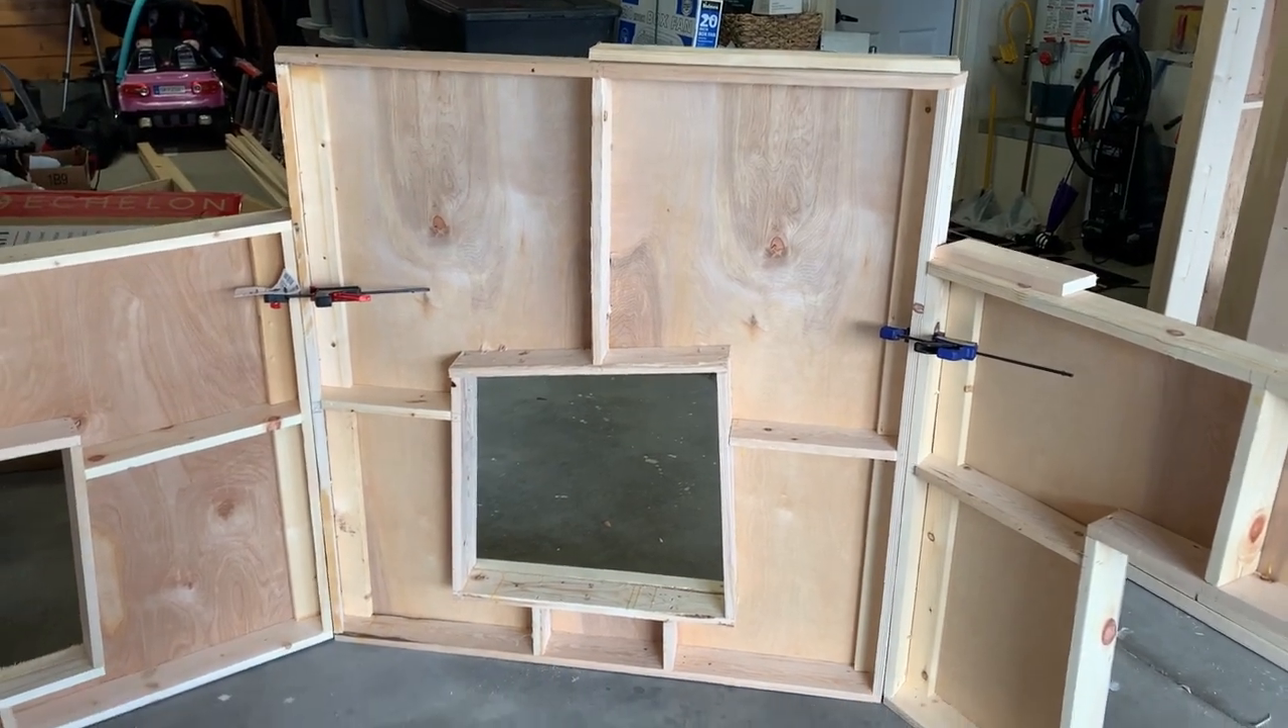I framed the perimeter out and then I laid out how I wanted the windows to look.